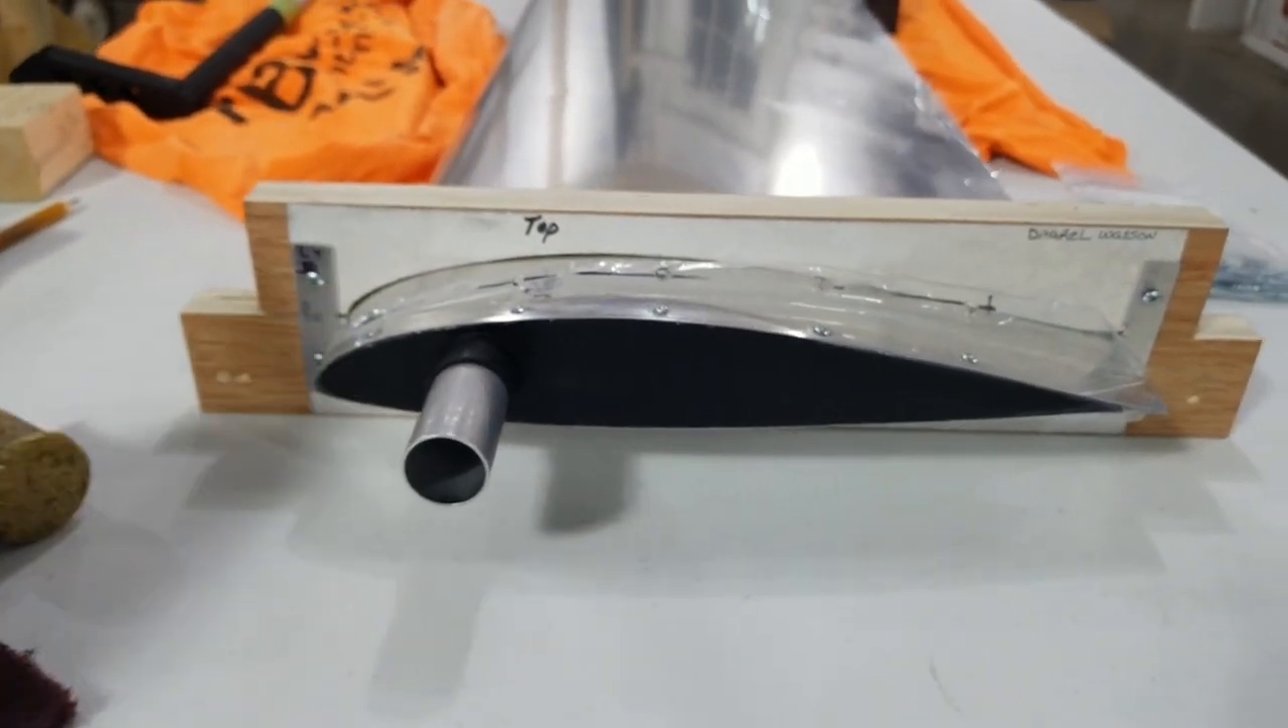Okay, we've got the end cap put in.